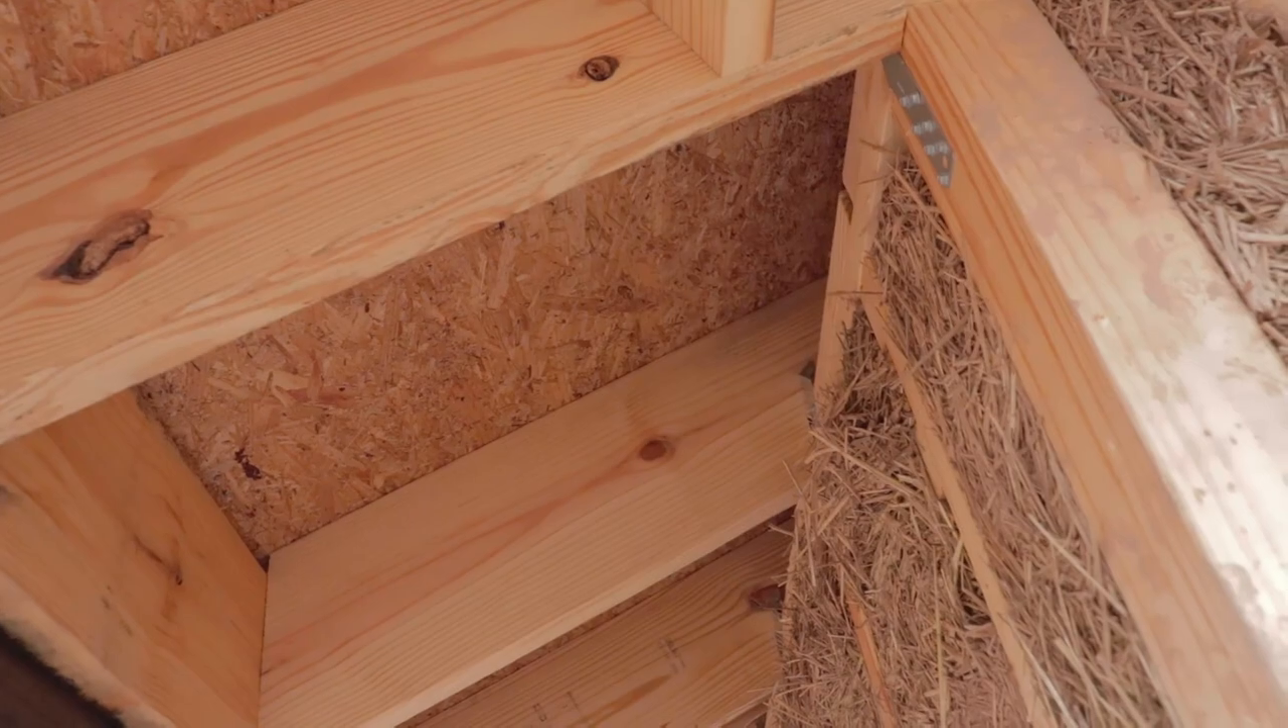And underneath here is still unfinished. I have not installed the soffits yet.